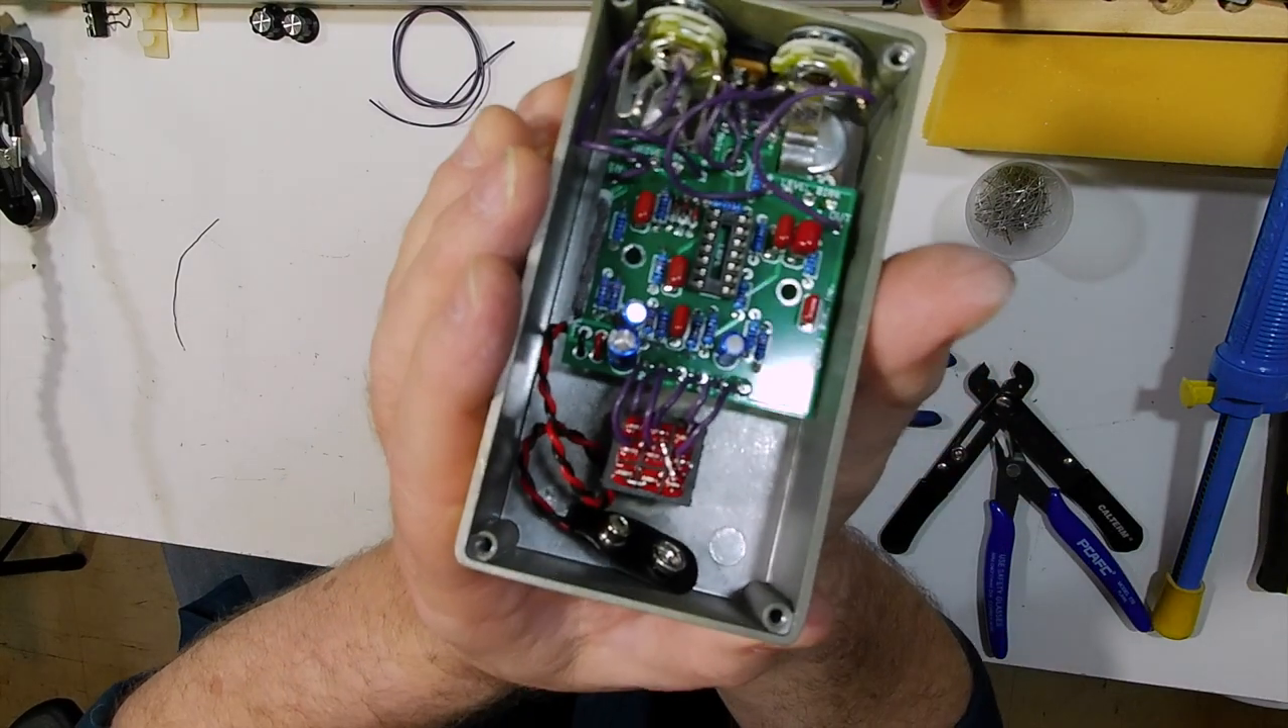So while that was off i finished wiring uh the jacks on the enclosure uh you can see here they're uh all wired in.